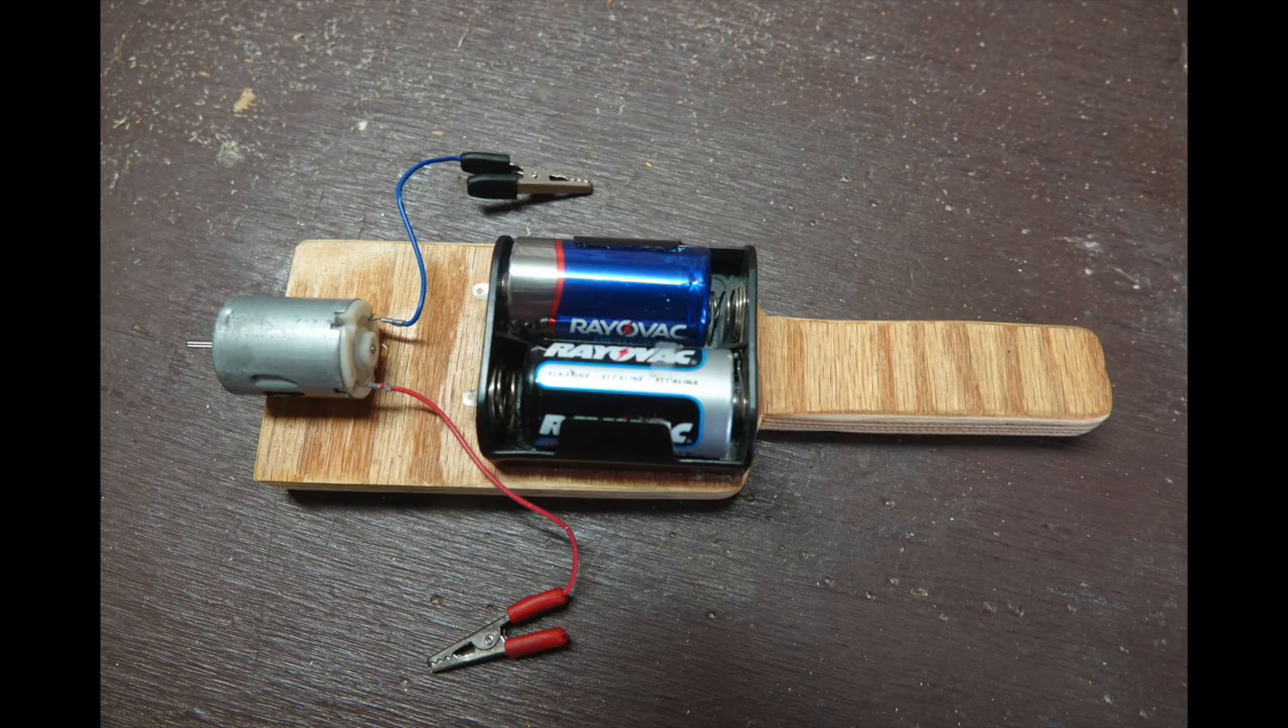This version has the motor and the battery holder glued to a piece of wood acting as a handle.